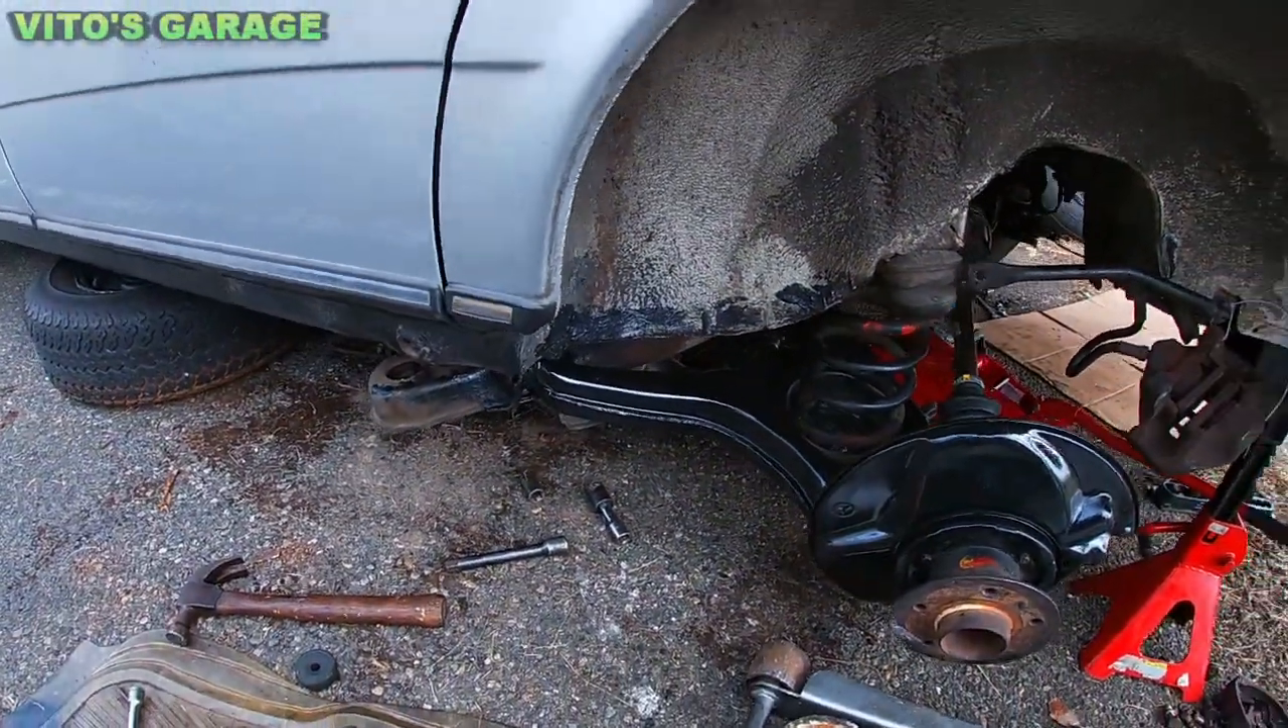The spring is back on.